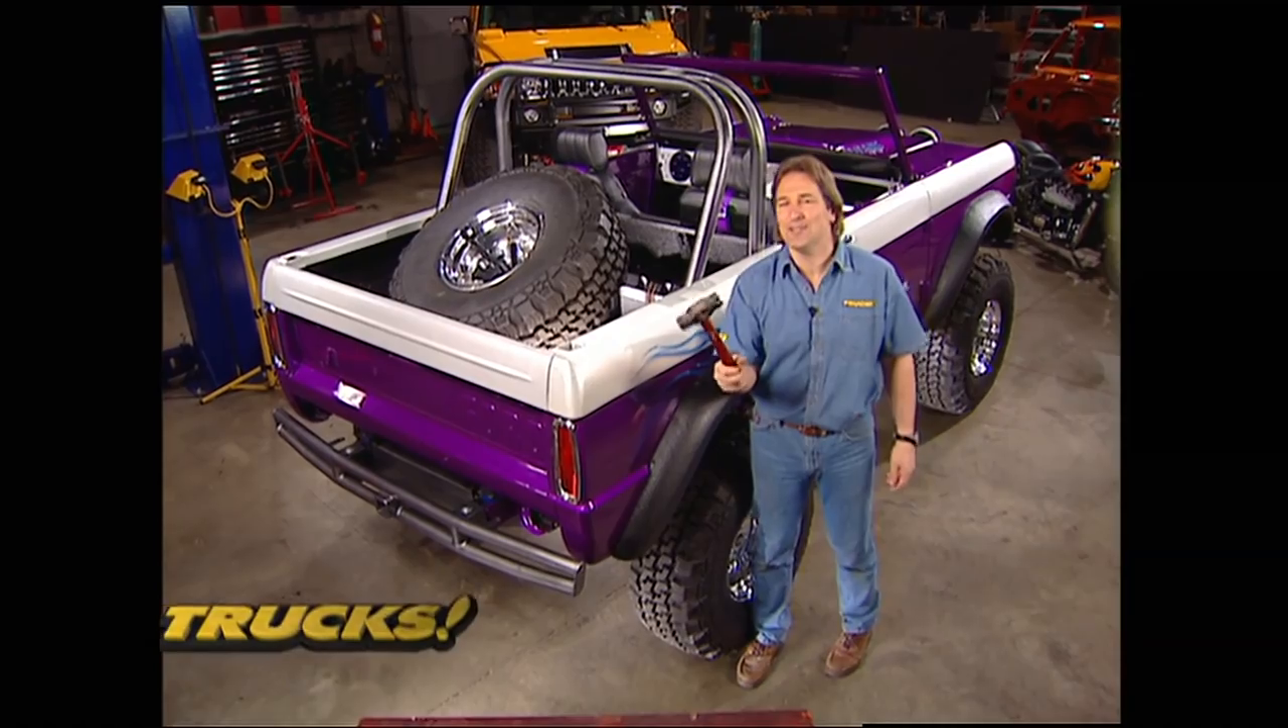Obviously, I've got a few more things to do on here. I've got wiring to put in and glass, and the roof needs to go on.